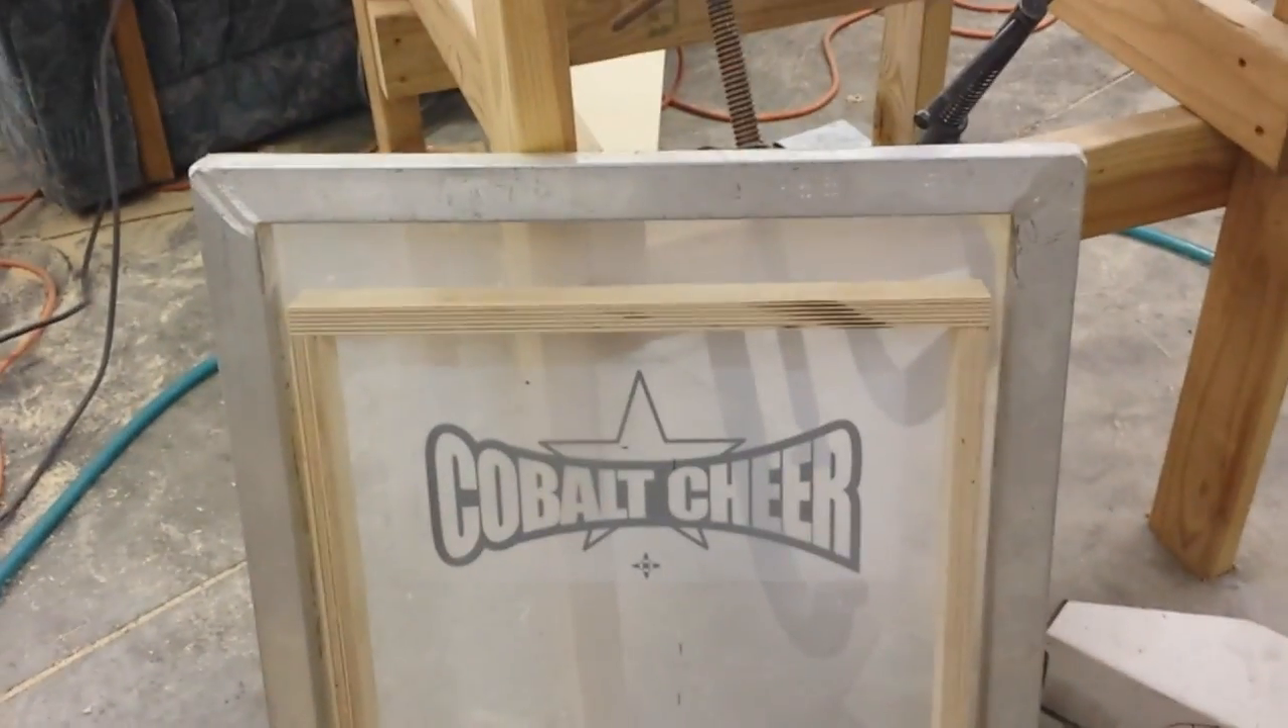And if you notice, this frame, if I set it like this, fits inside of the screen frame.